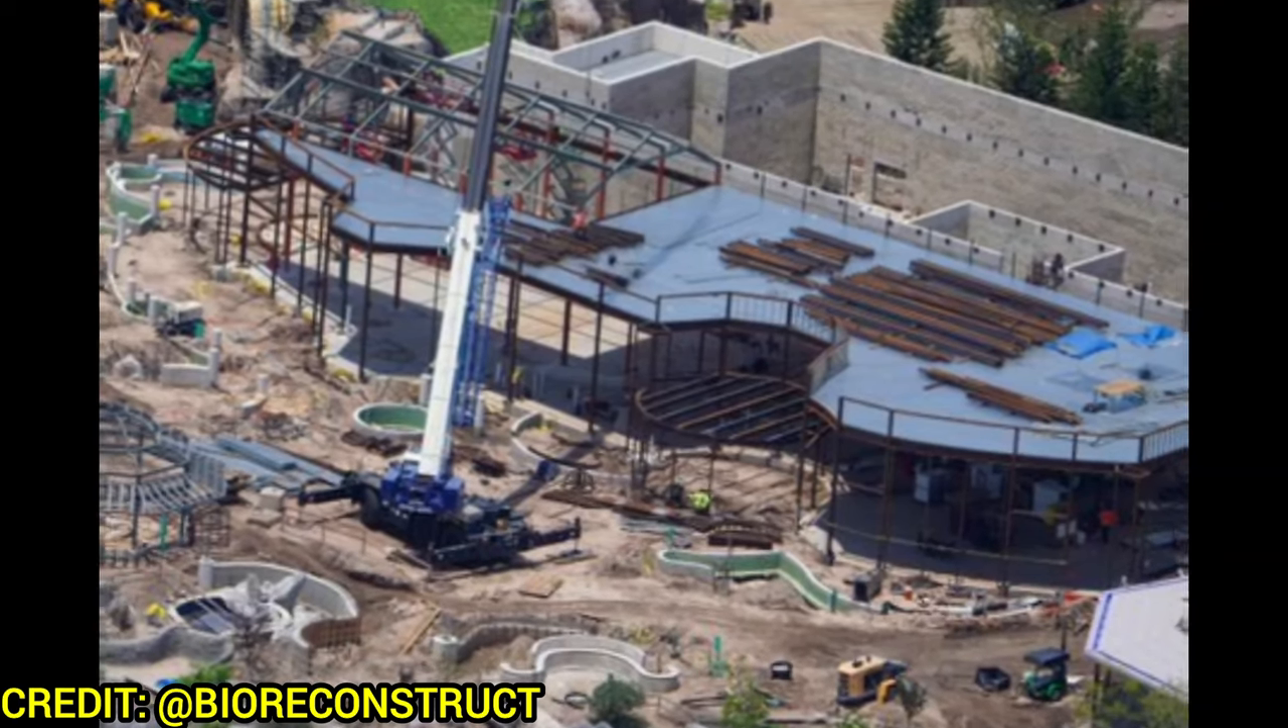The building frame is just about complete and they're working on the steel right now and putting on the roof of the structure.